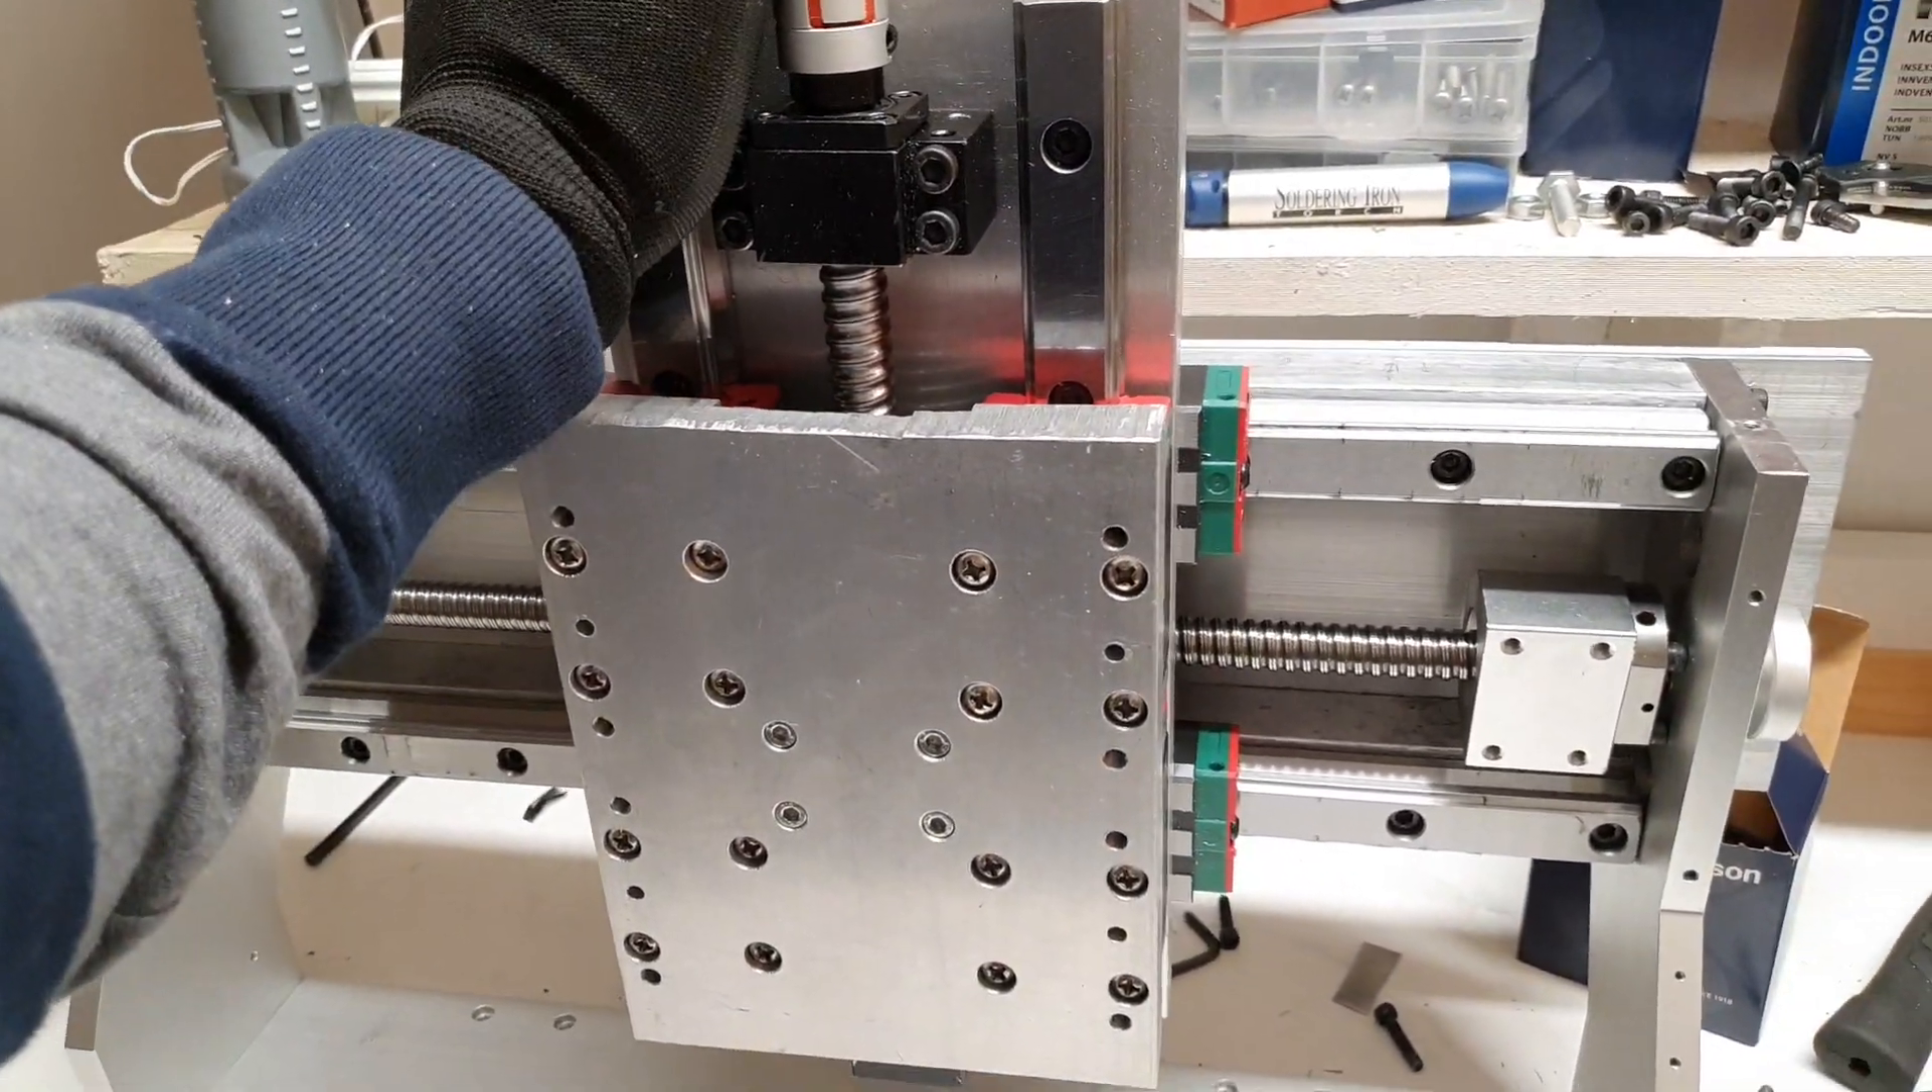Now I've mounted the base plate of the gantry.